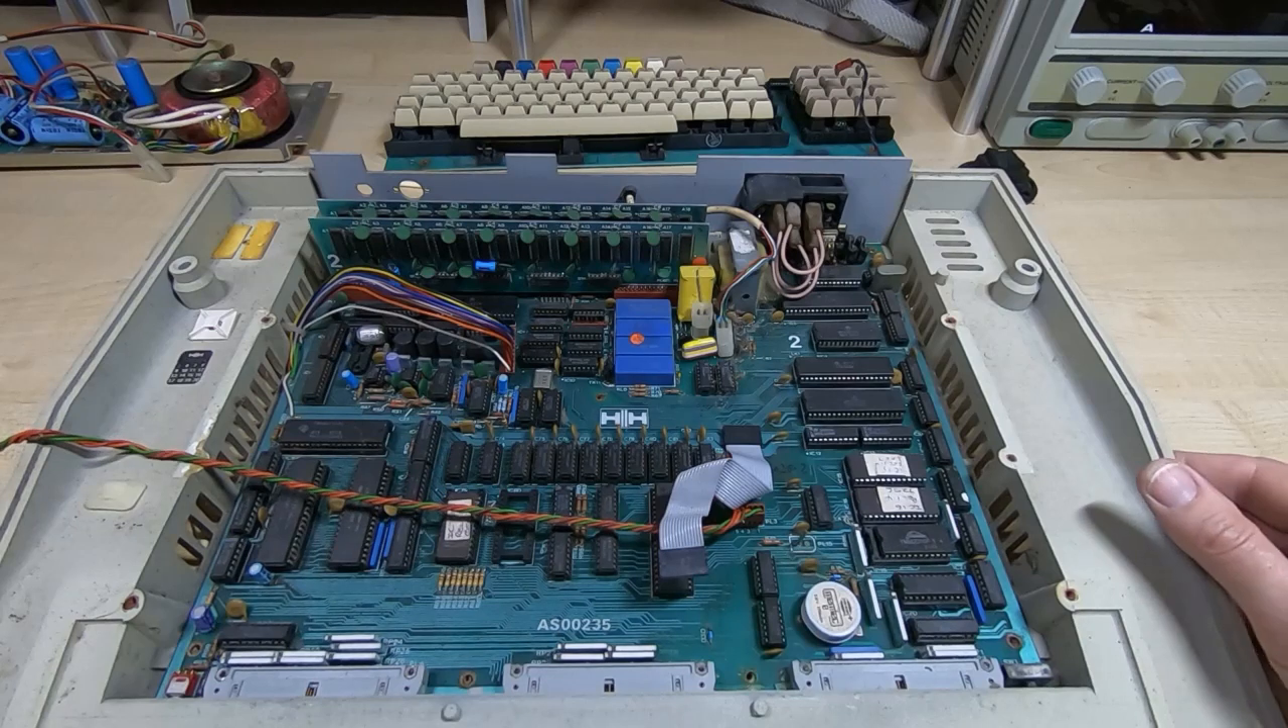We've got the main board exposed I've got all the screws out.